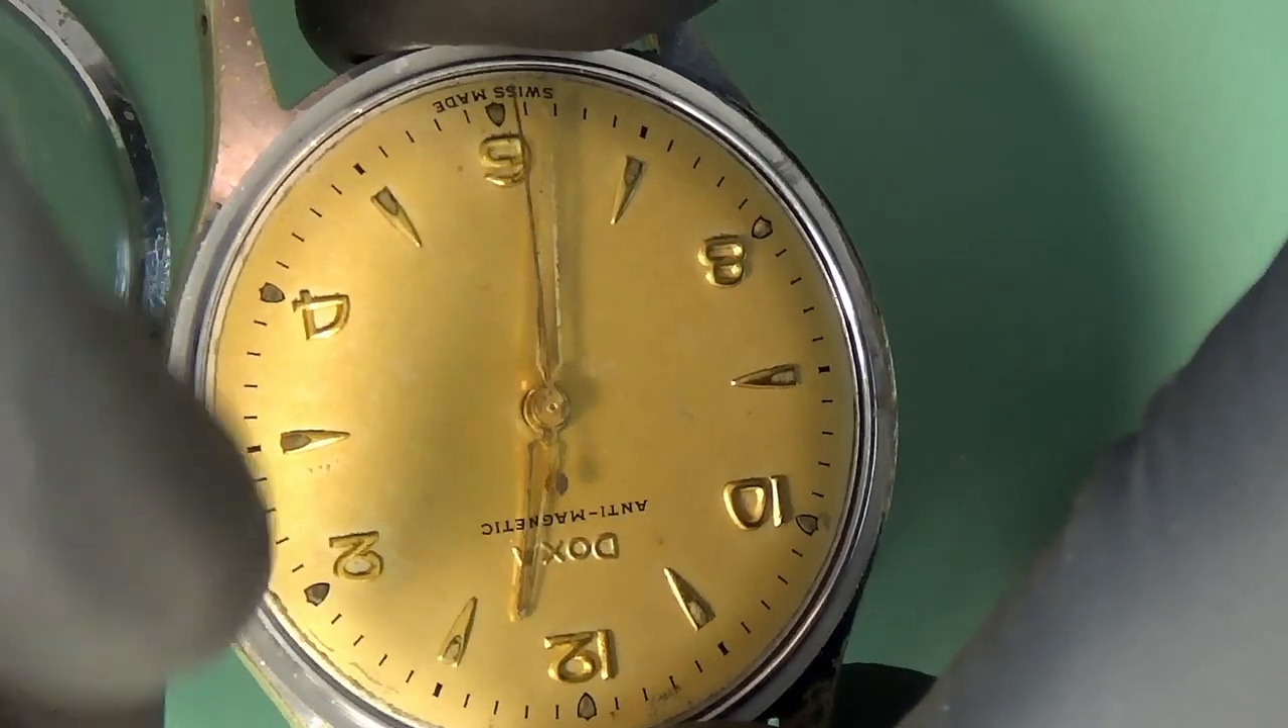Okay so i've got the watch back in its case uh which is just this watch drops in from the front so it's very easy and i lay that bezel back on.